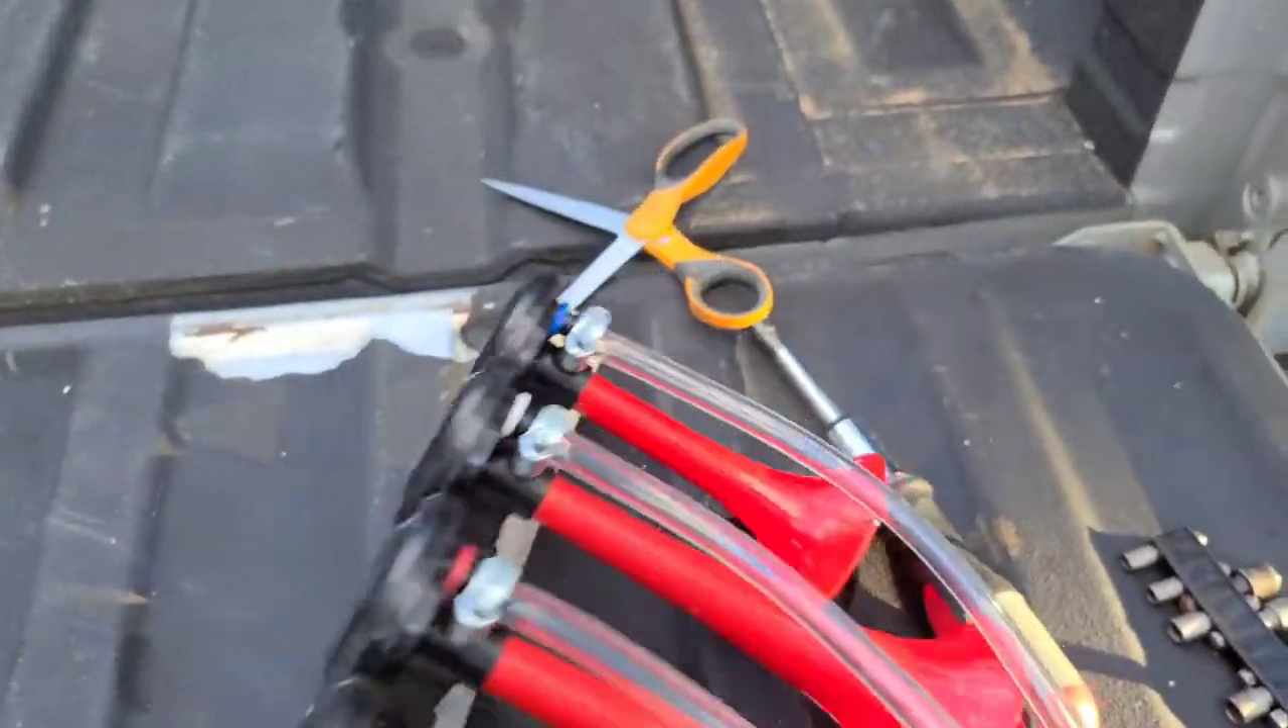Alright, so I already have my horns With the airlines already installed.